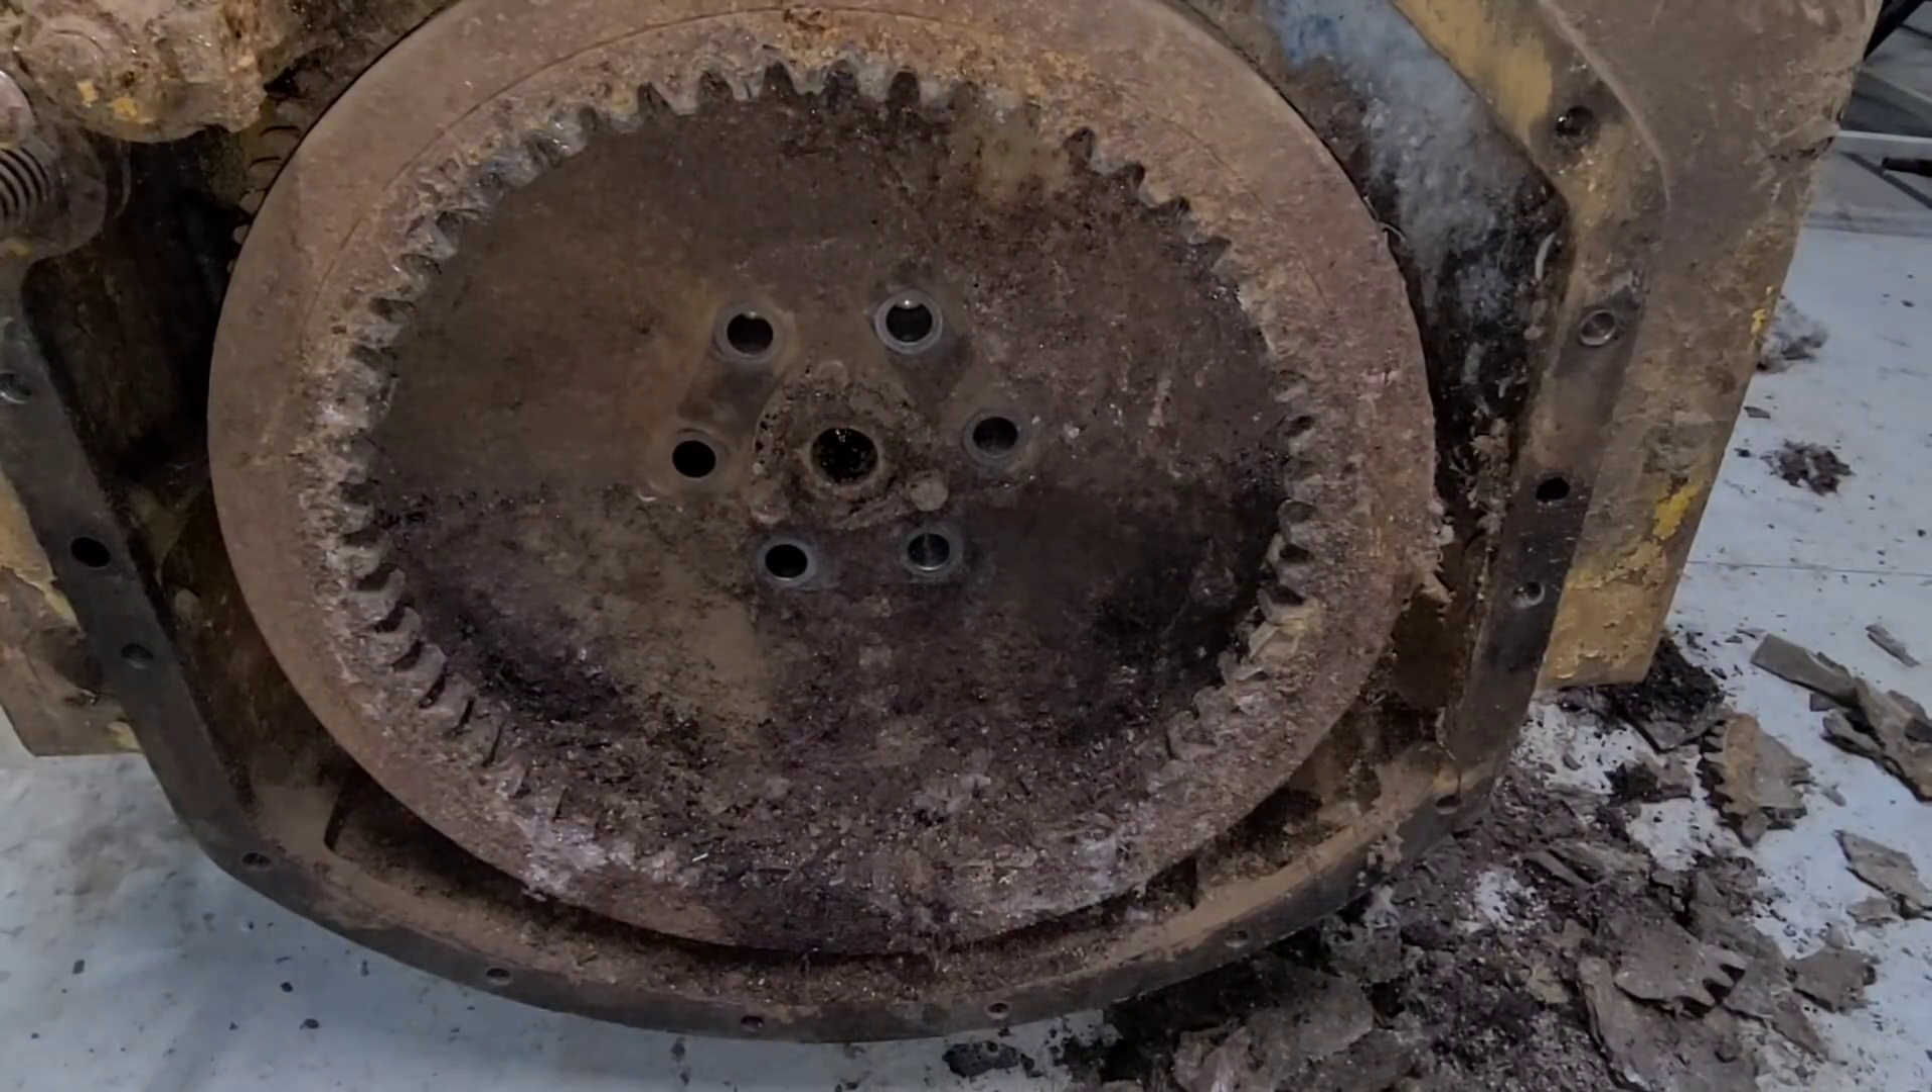With all six bolts removed, I think we're ready to see if the flywheel wants to move at all.